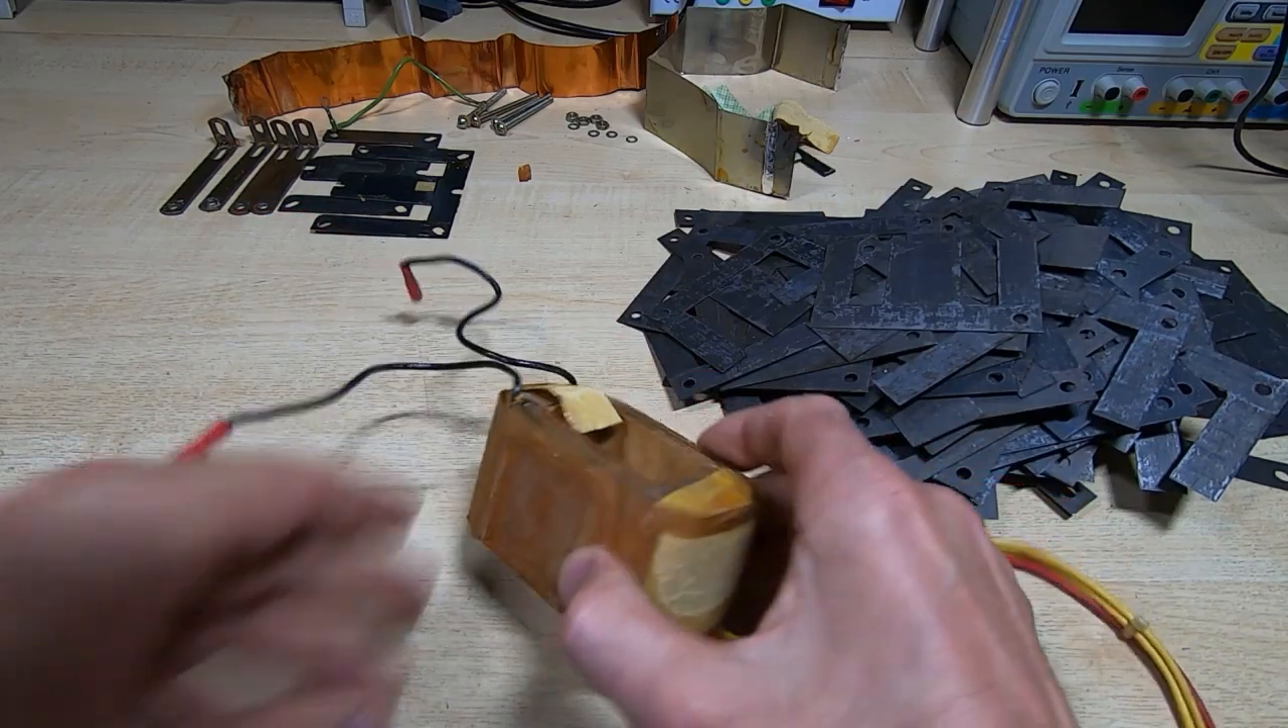So we've got the laminations out of the way.